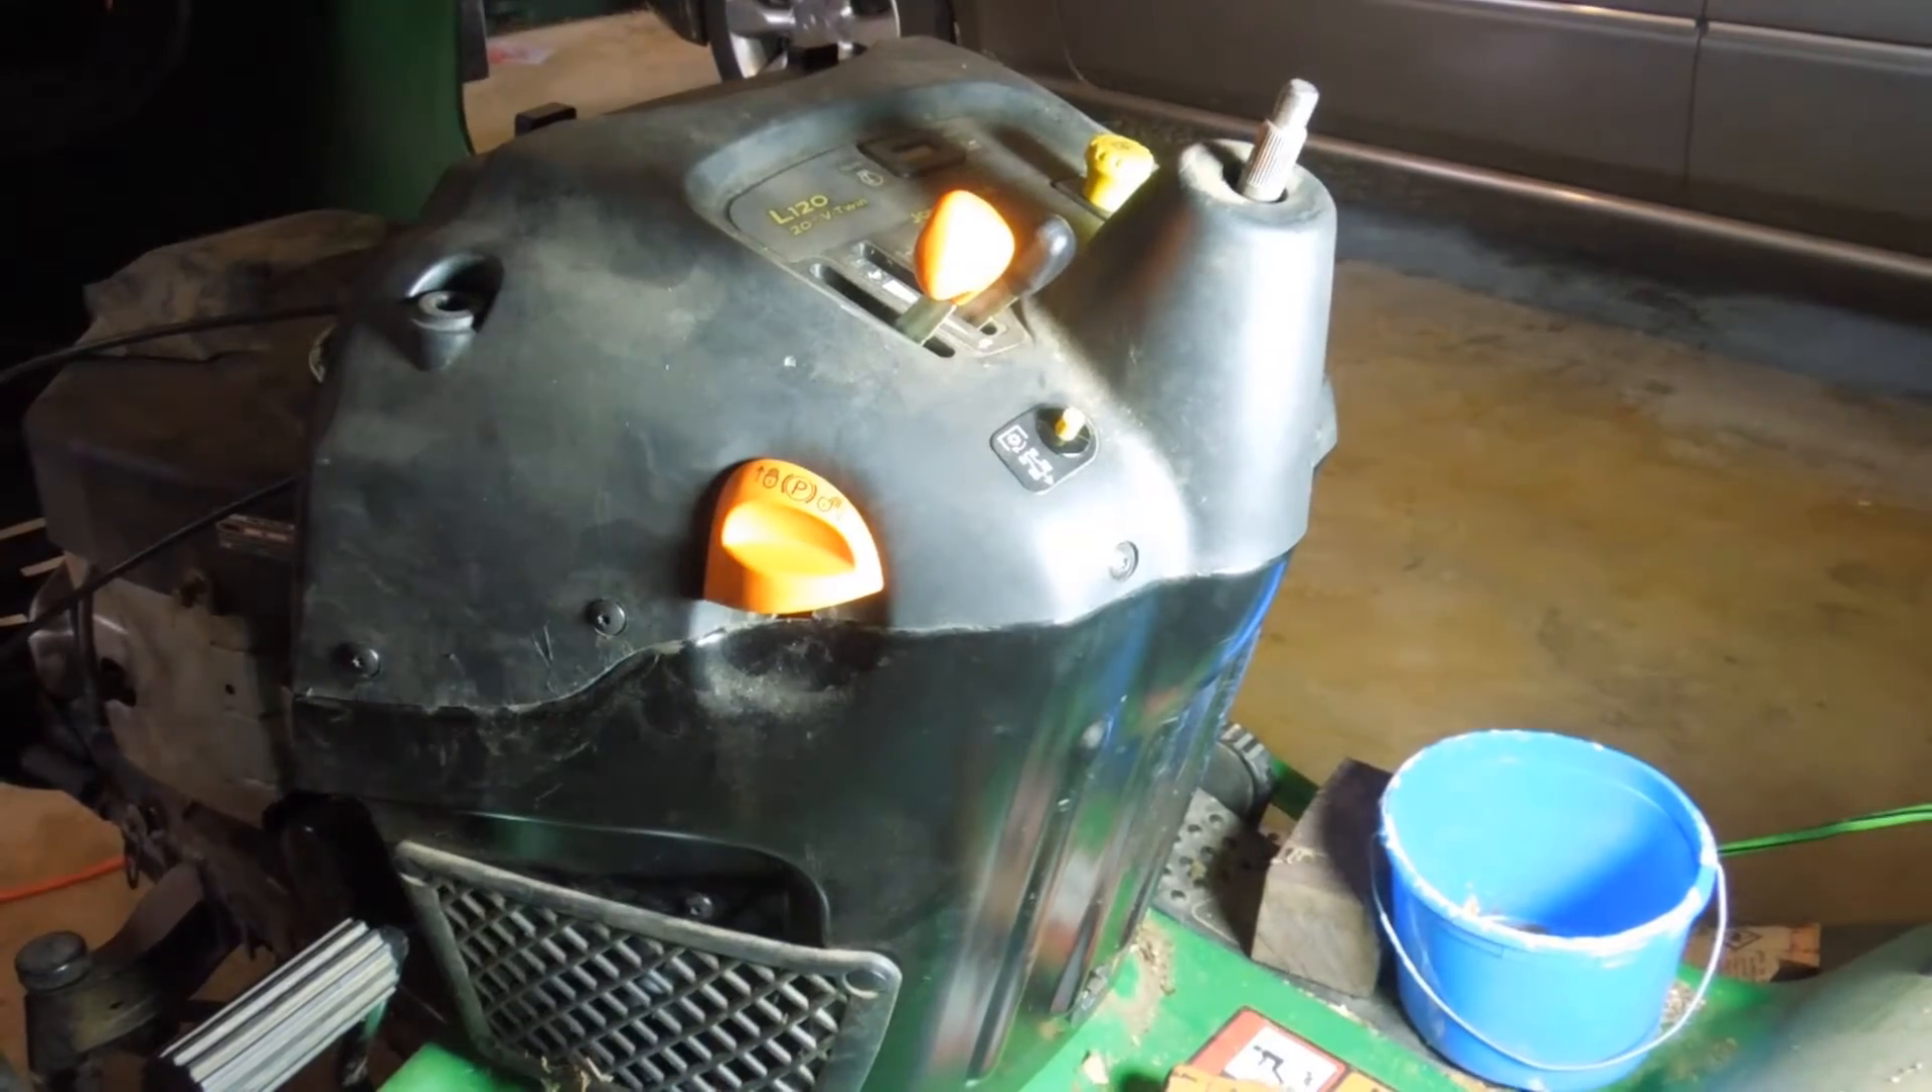I have the steering wheel off now.